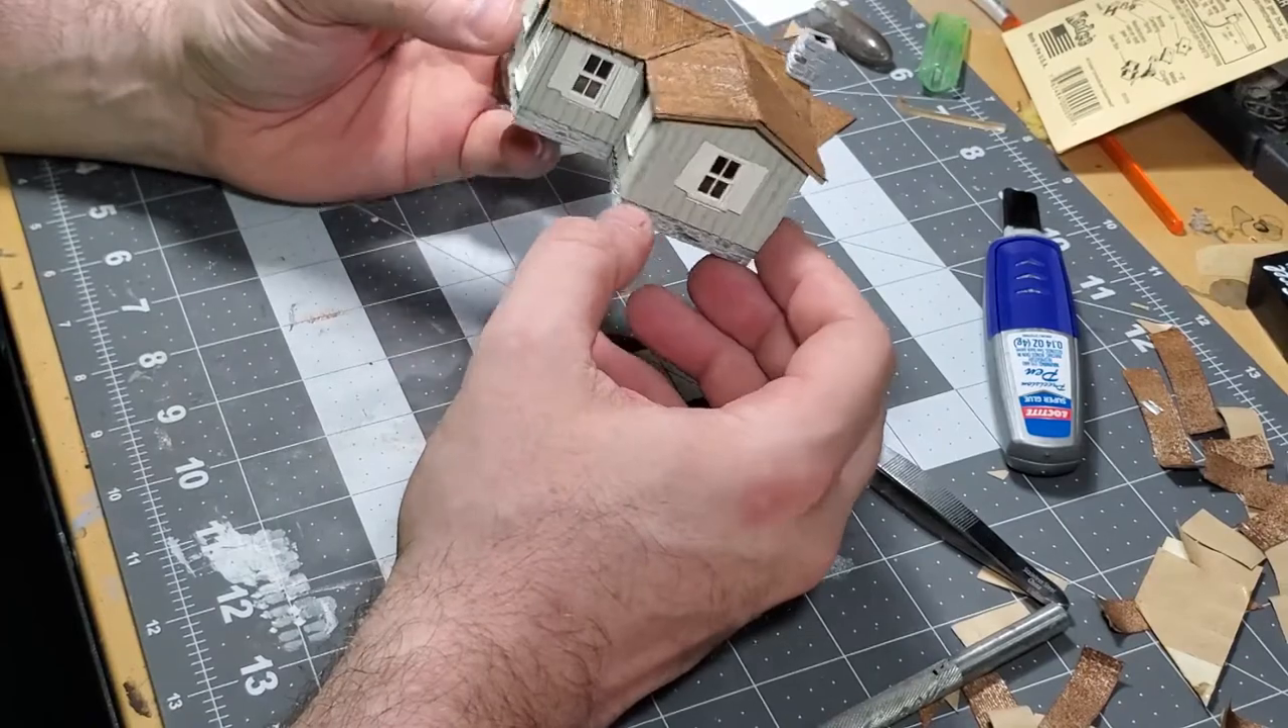And the main cabin roof is done.